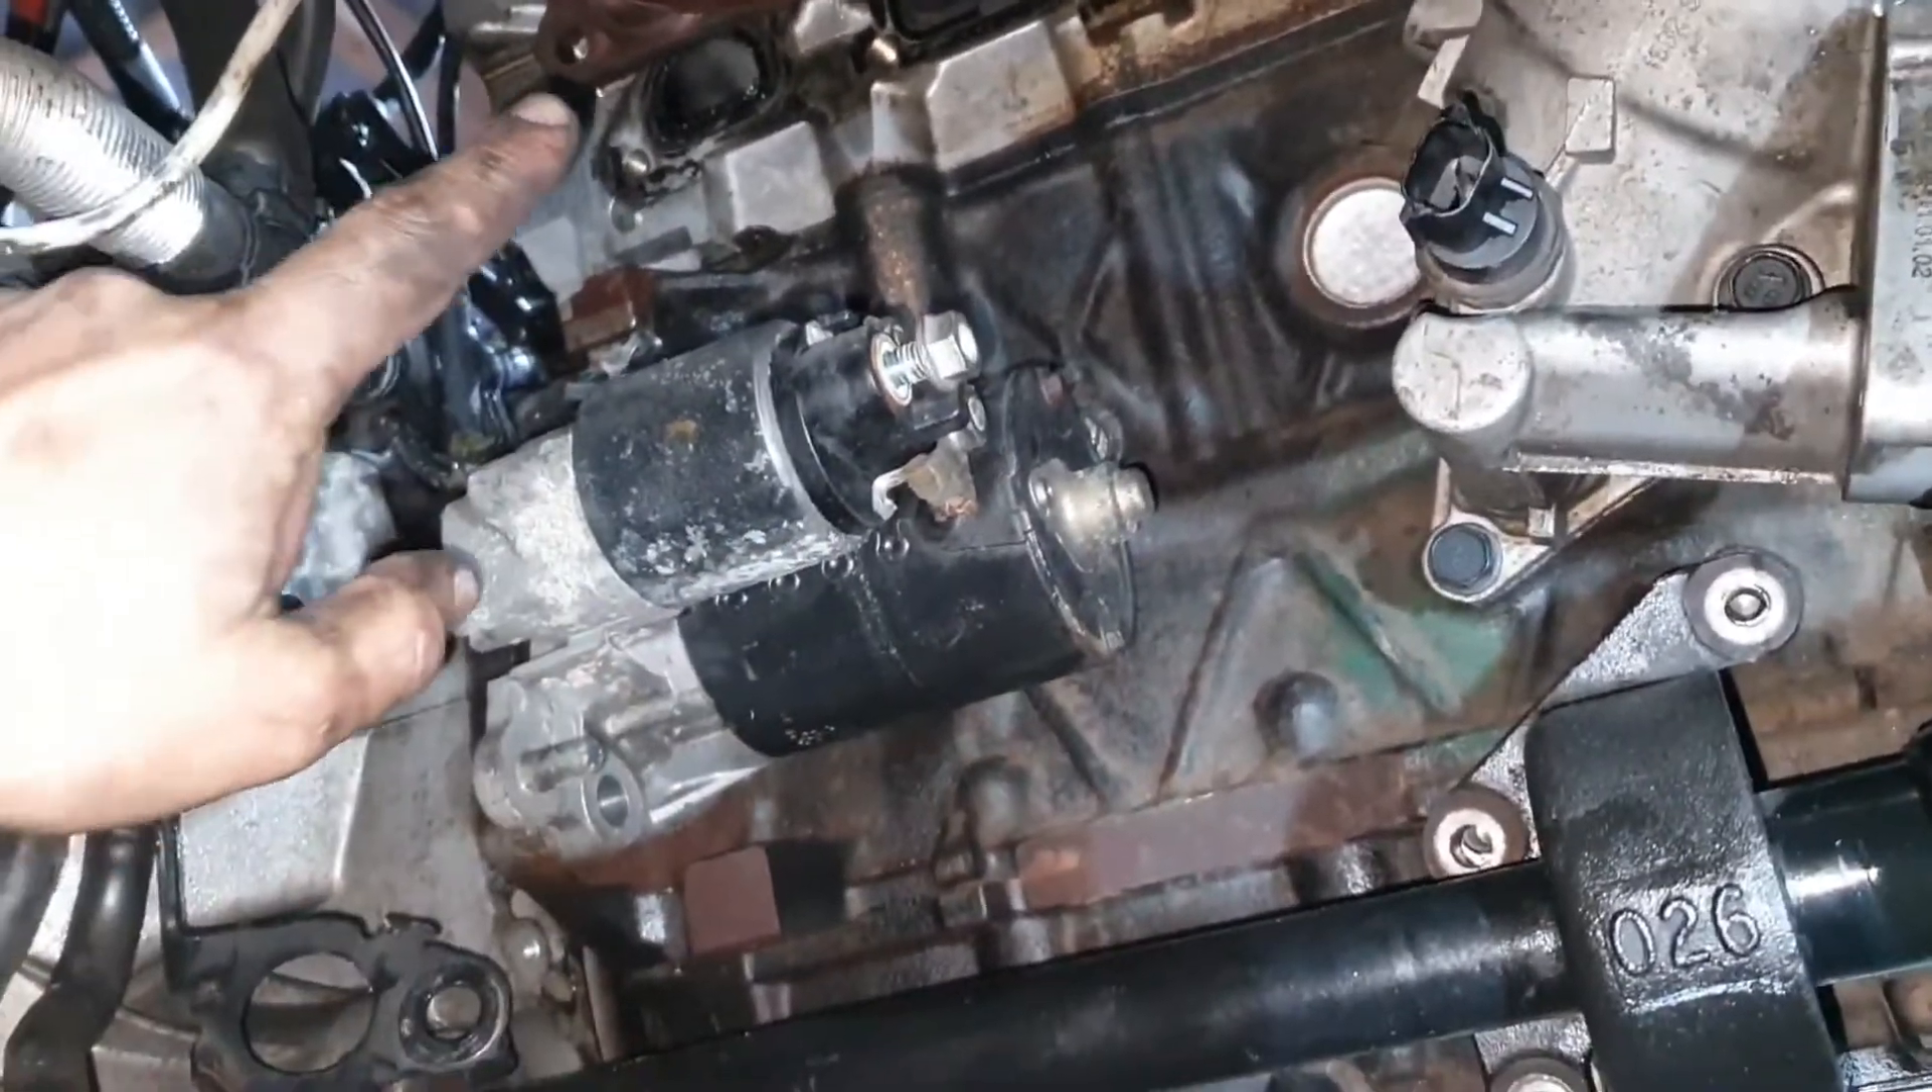So i removed almost everything as you can clearly see in here i just have to remove the starter.